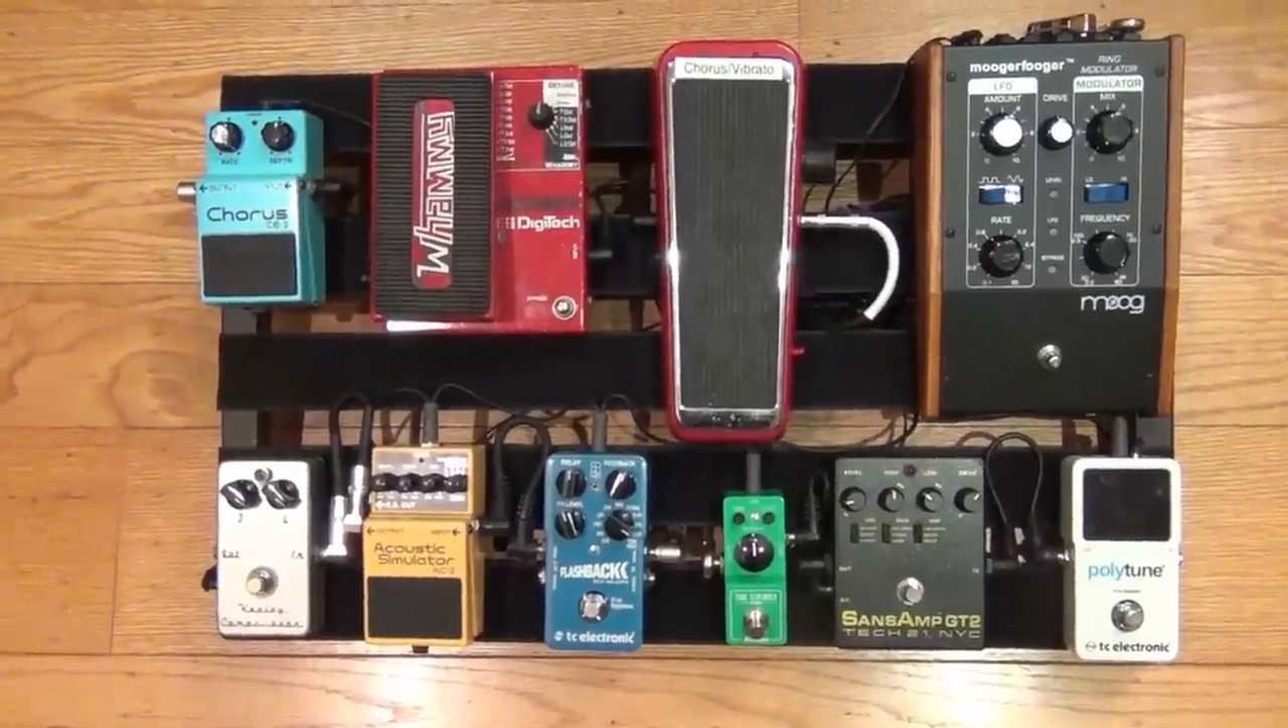But, now here it is, the finished product. I've got everything velcroed on there. And, all the cables are in place.